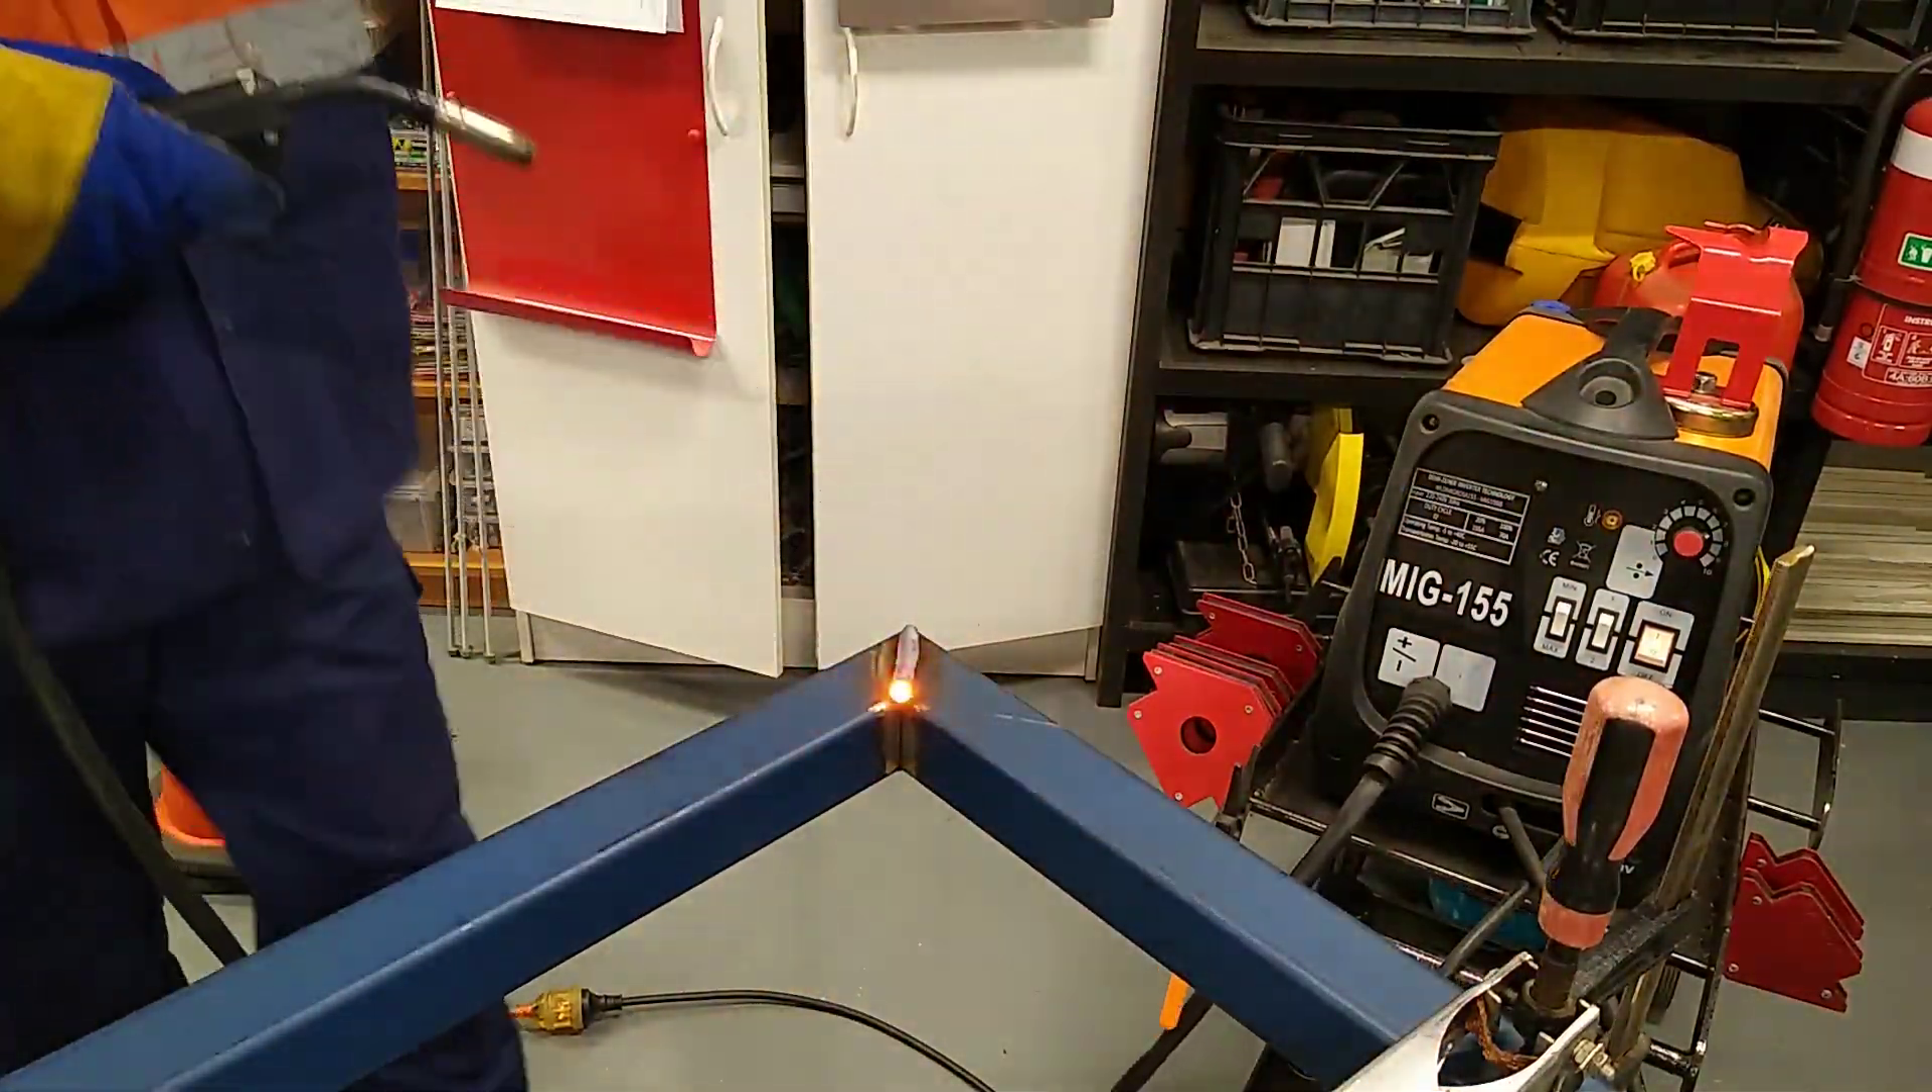This is the bottom section of the frame being put together.